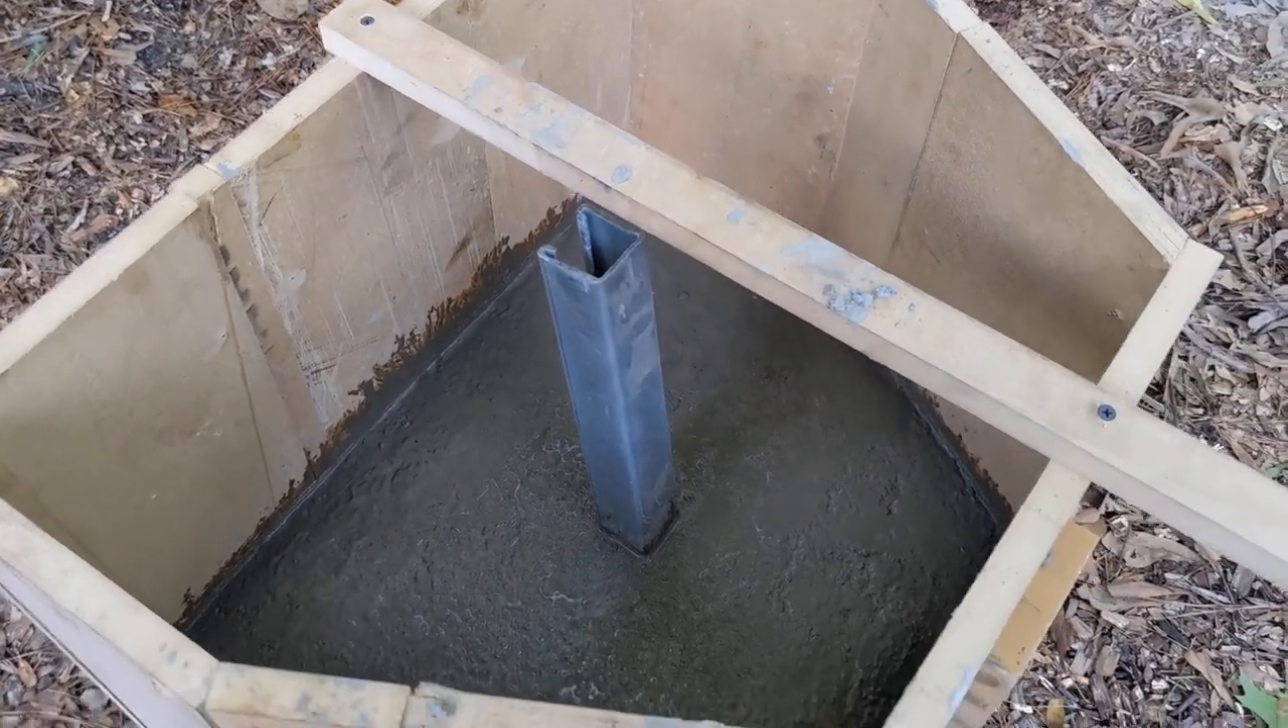I almost forgot to insert a vertical member for the top link to engage in.